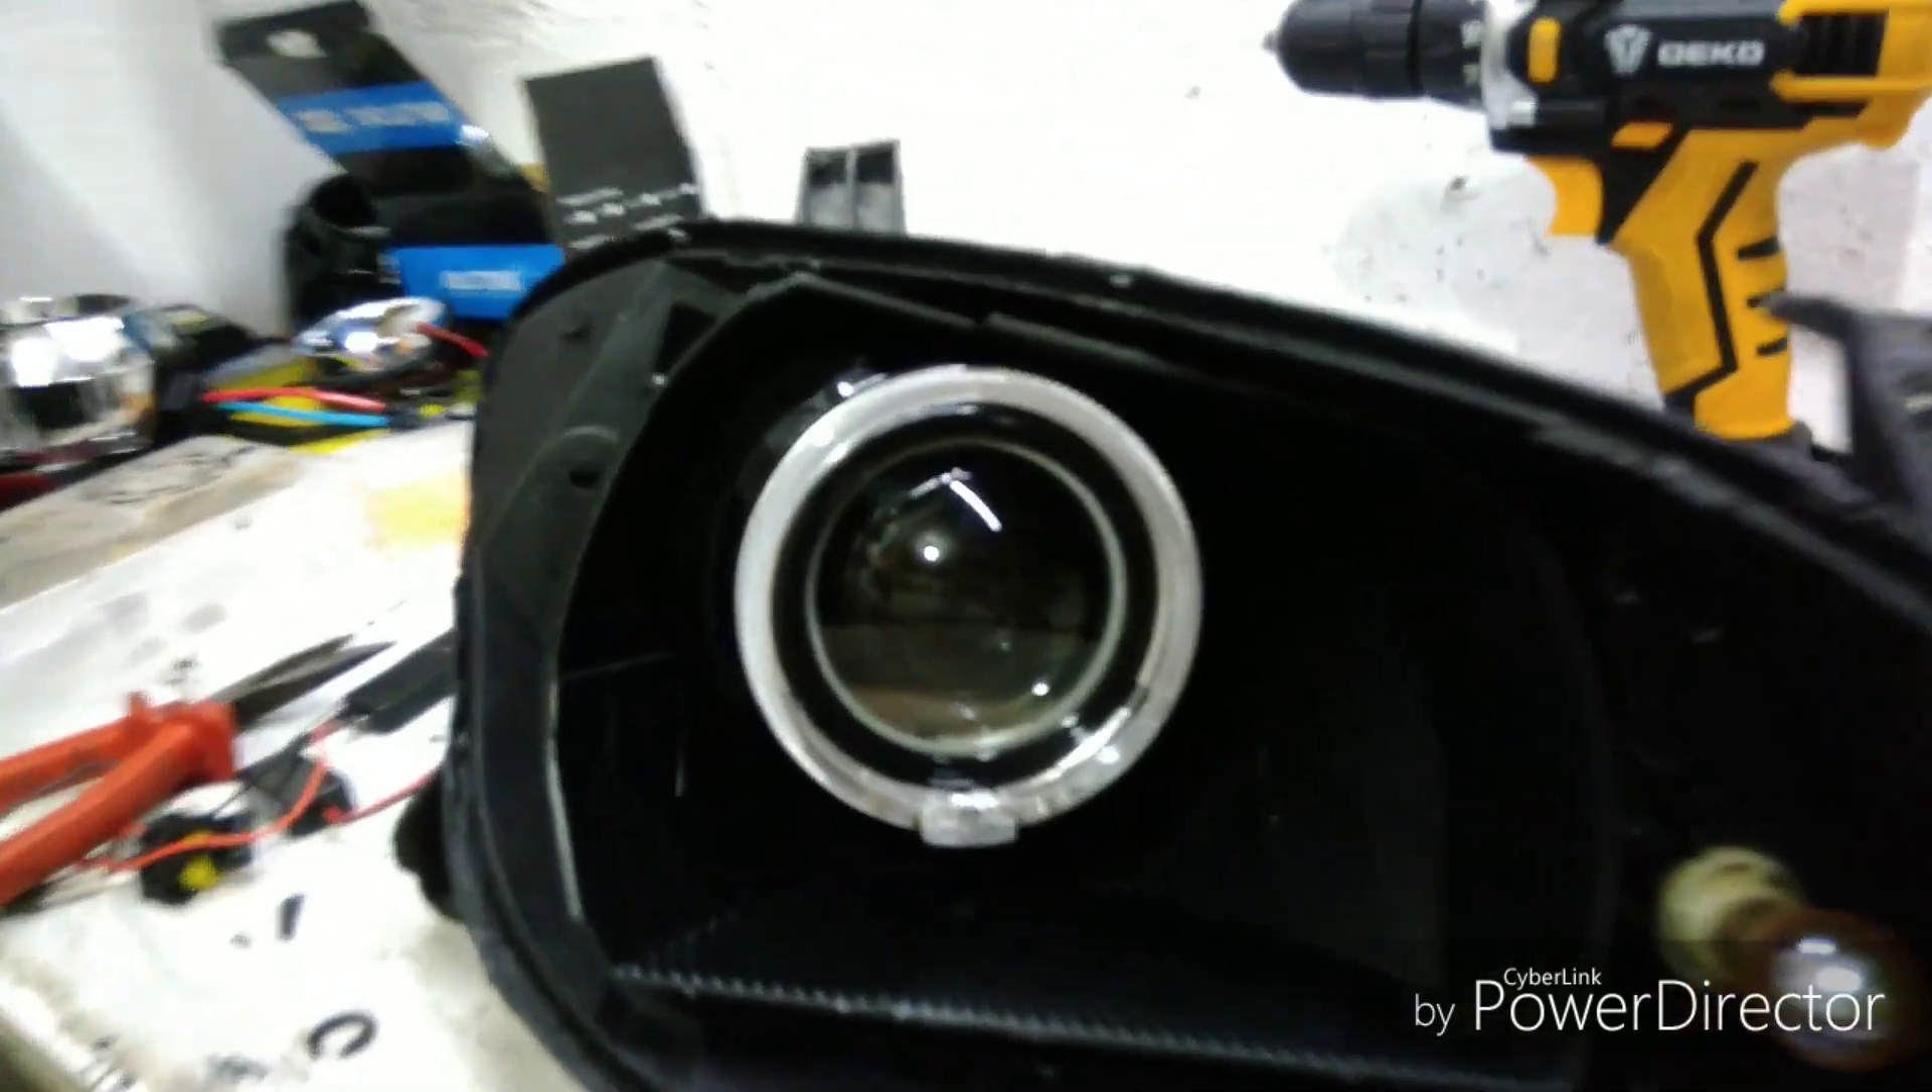O farol fixo com o Angel já fixado no lugar.